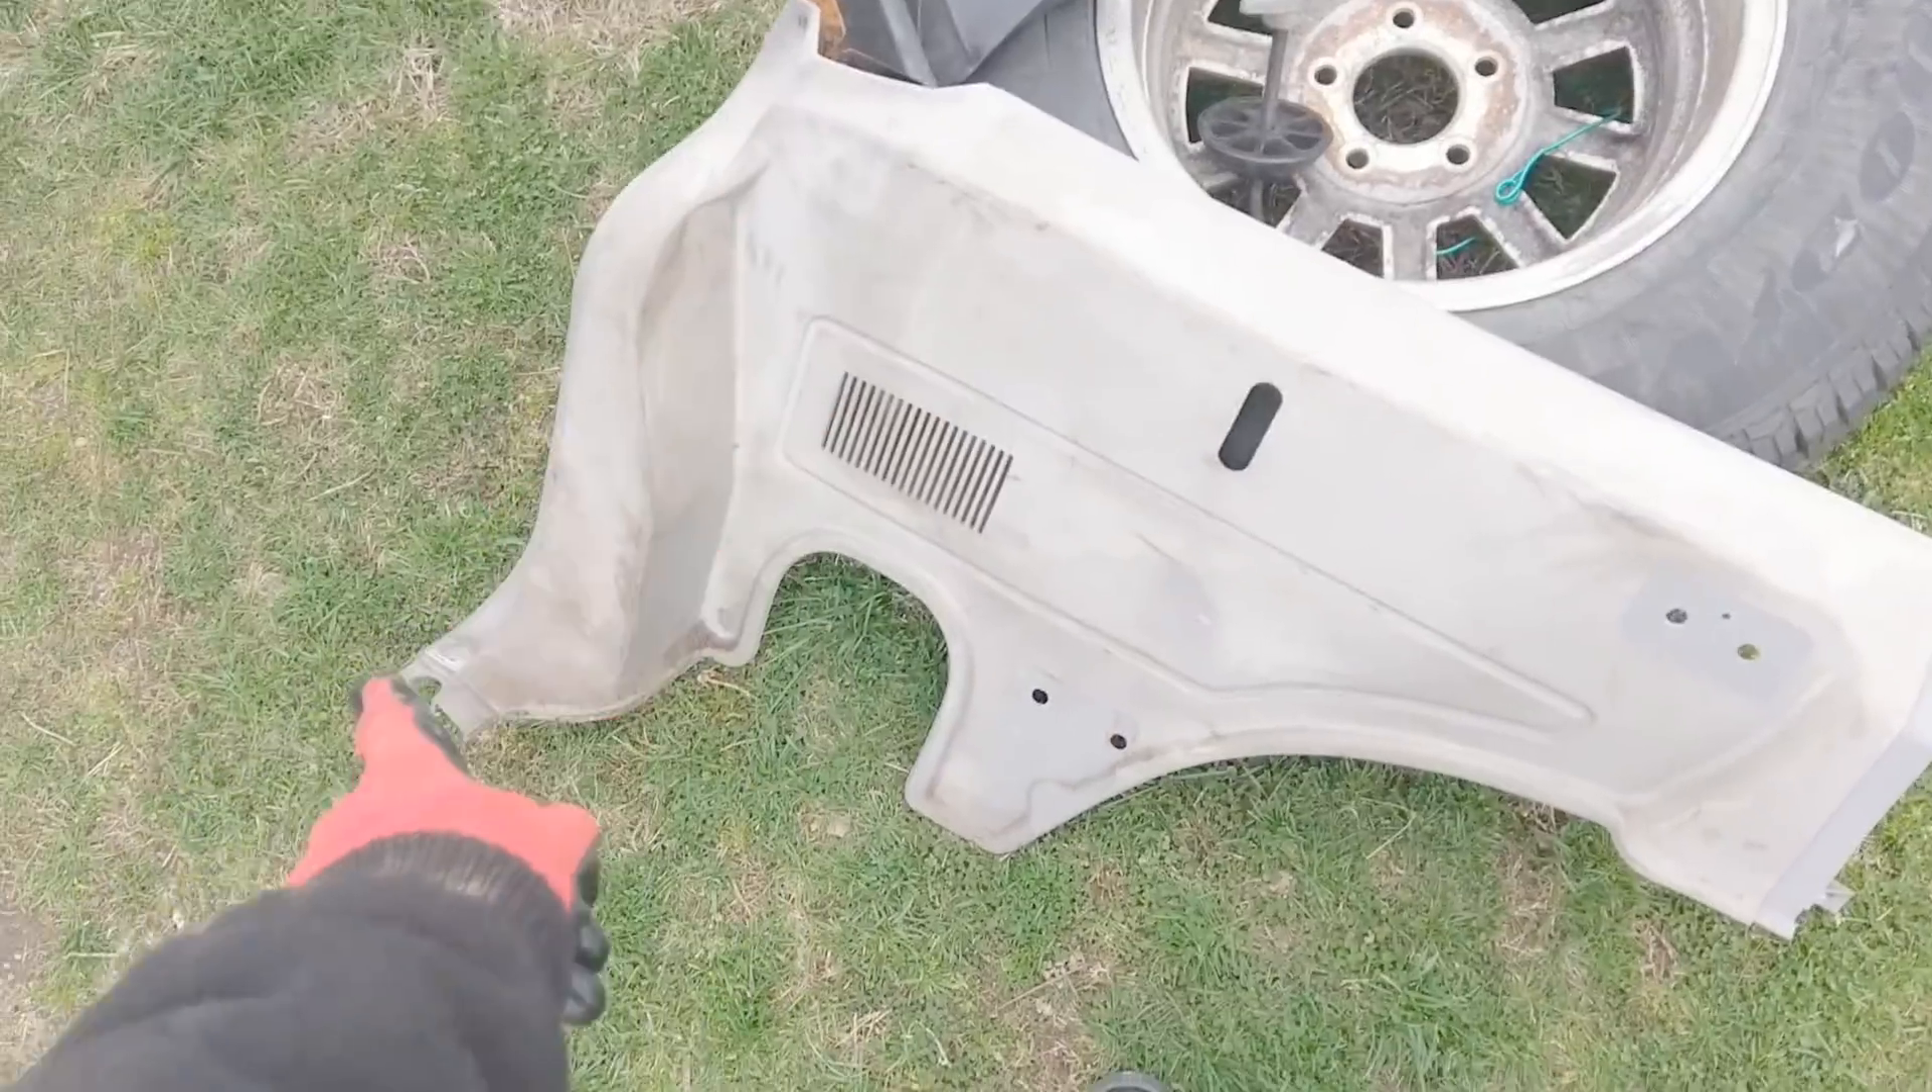So I got this panel taken out.